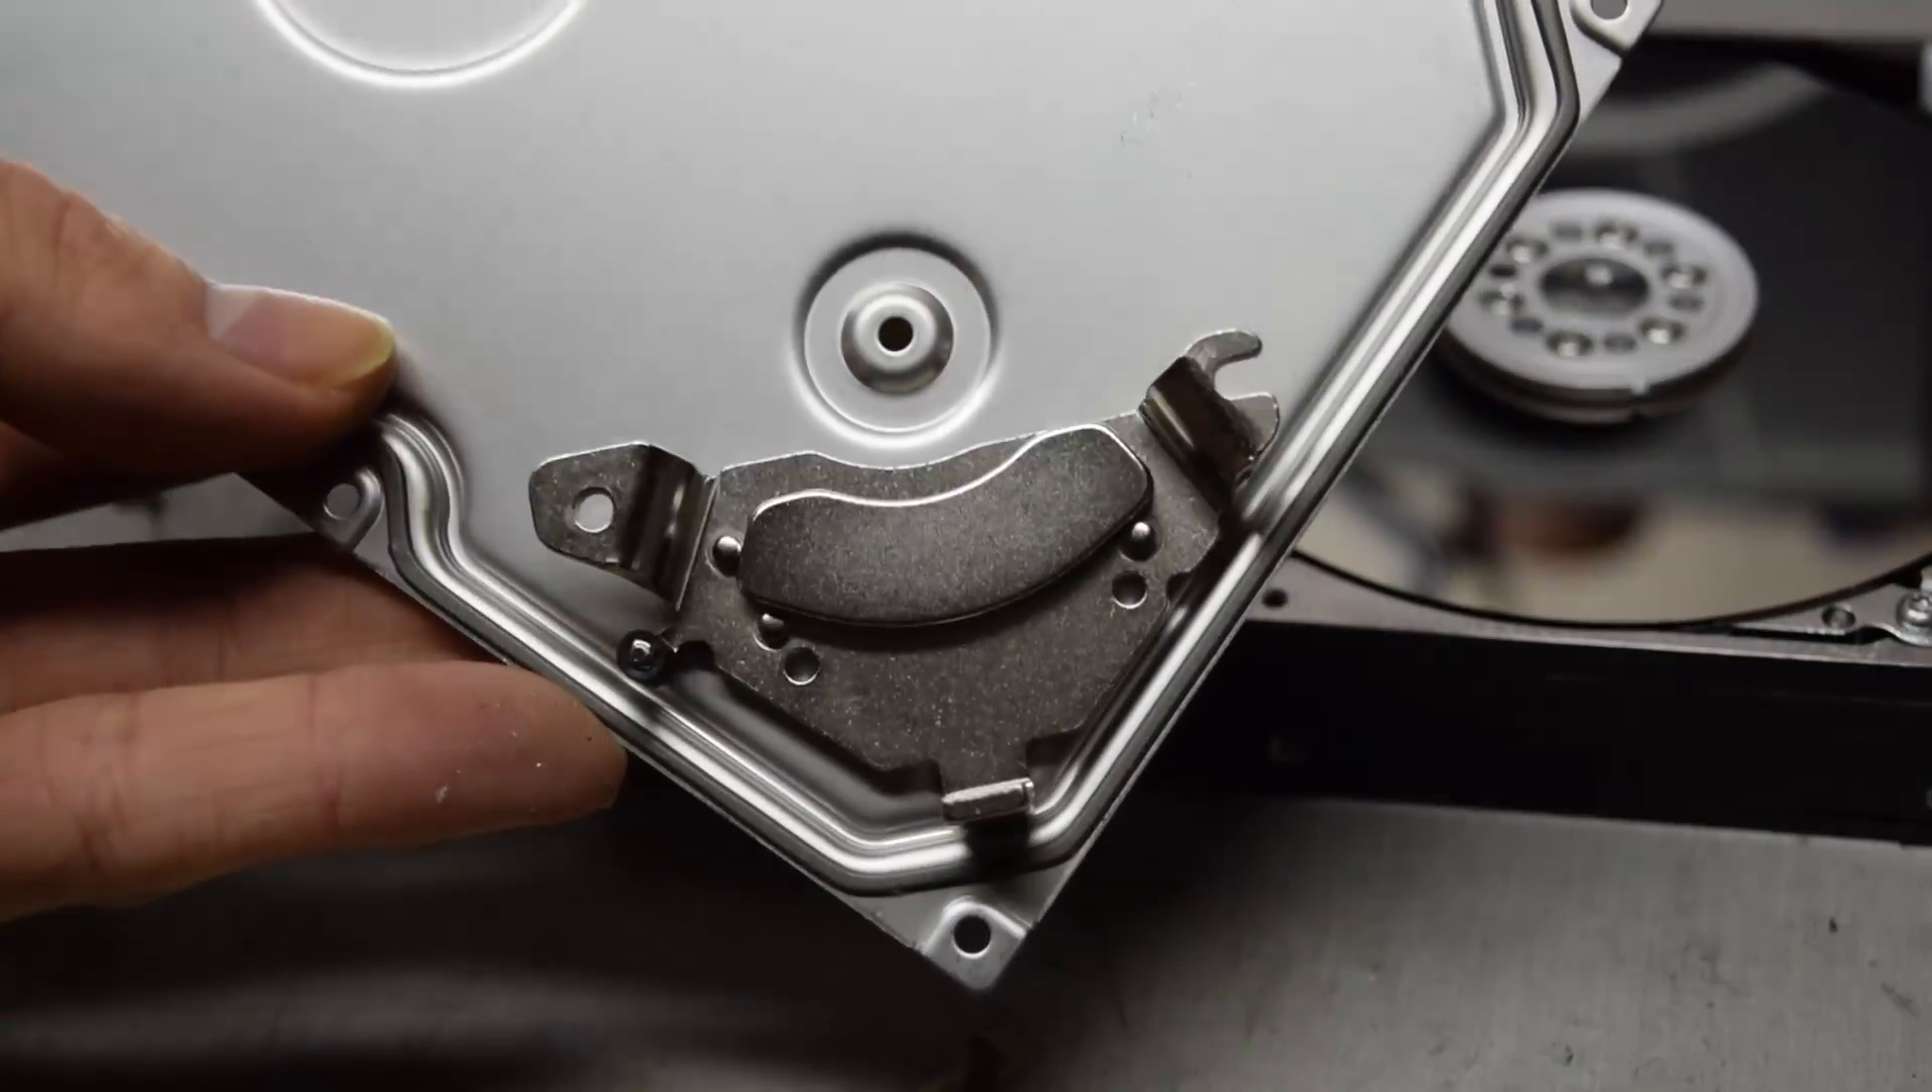Now that all the screws are removed the cover can be pried off and there it goes.